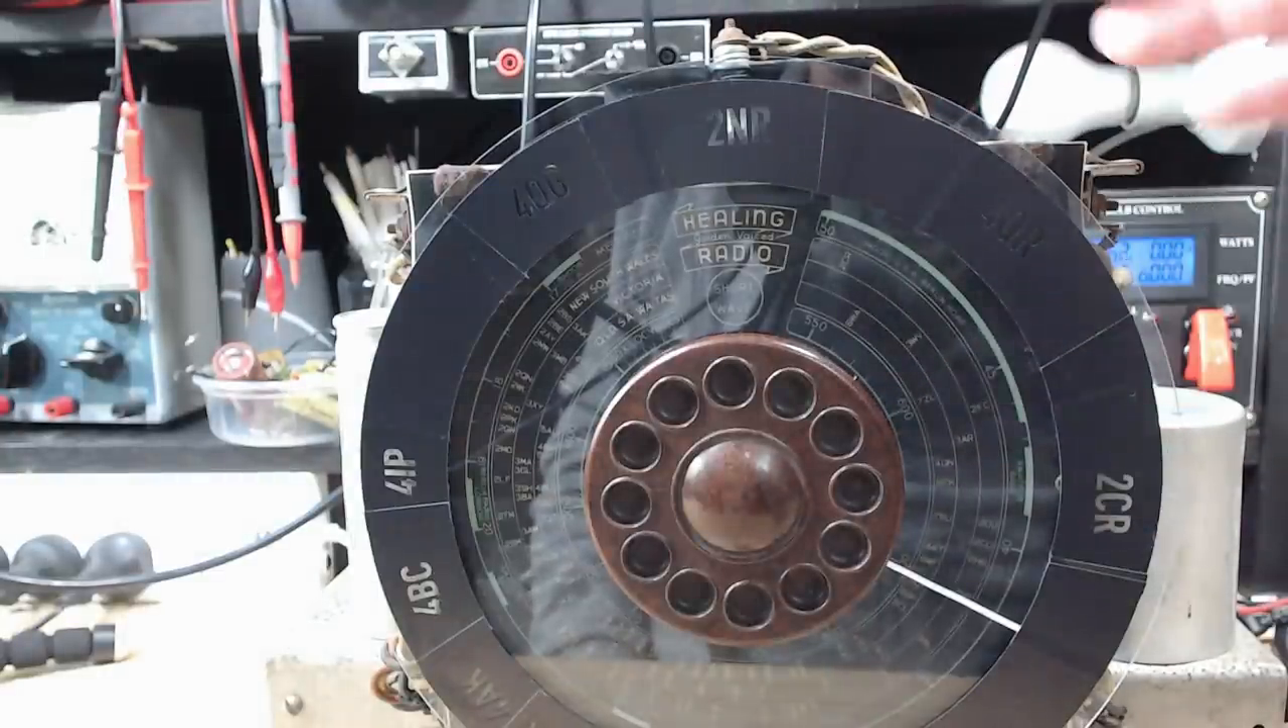I've put all the dial, letter and number stickers on and I've just filled in the gaps with more of the black sticker.